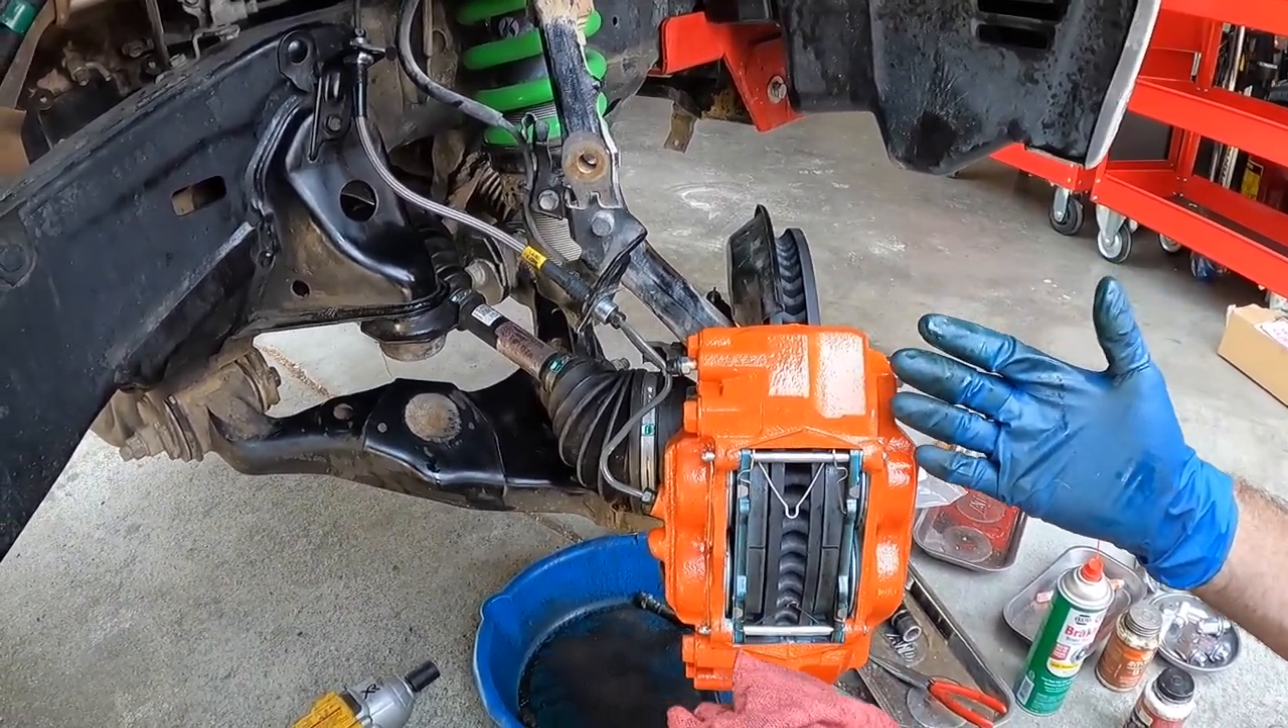And we're pretty much done with the install of the upgraded GX460 brake calipers and rotors onto a GX470.